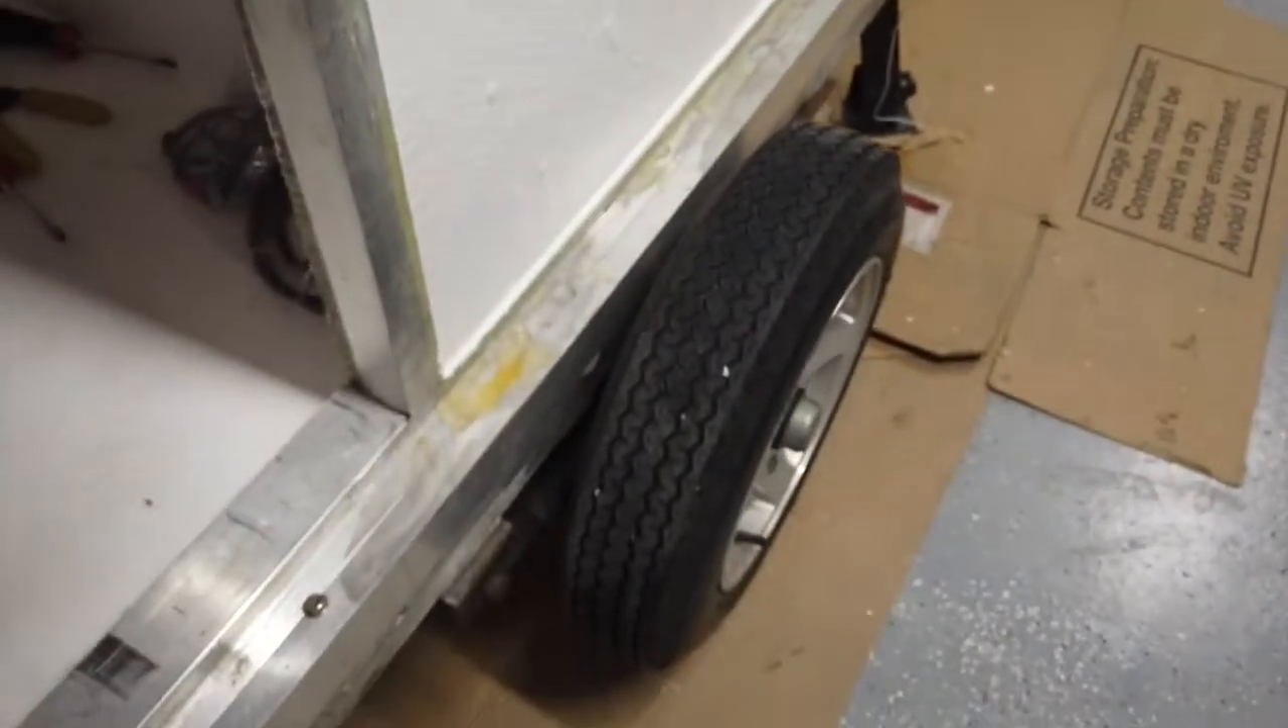All righty, and we were going to put the fenders on today, but we can't get the wheels off.